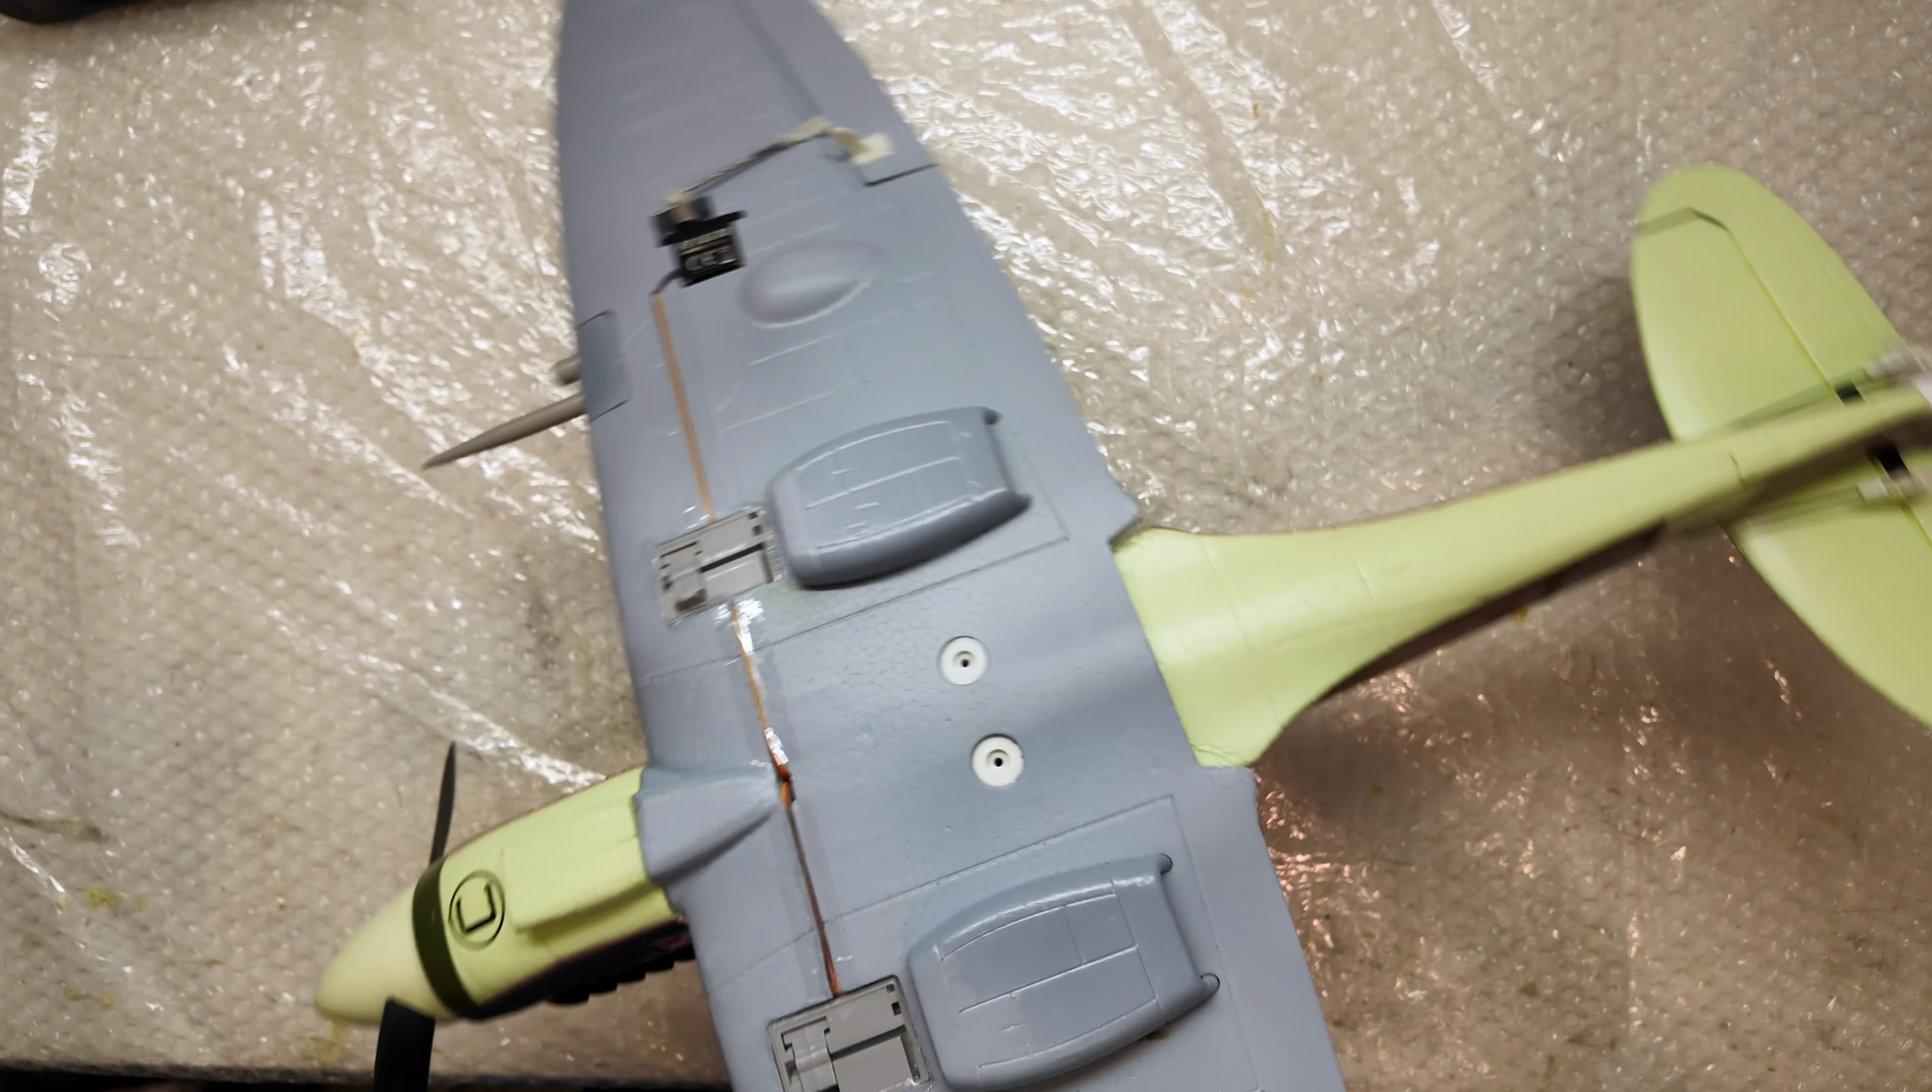Allora, l'ala è messa in posizione.